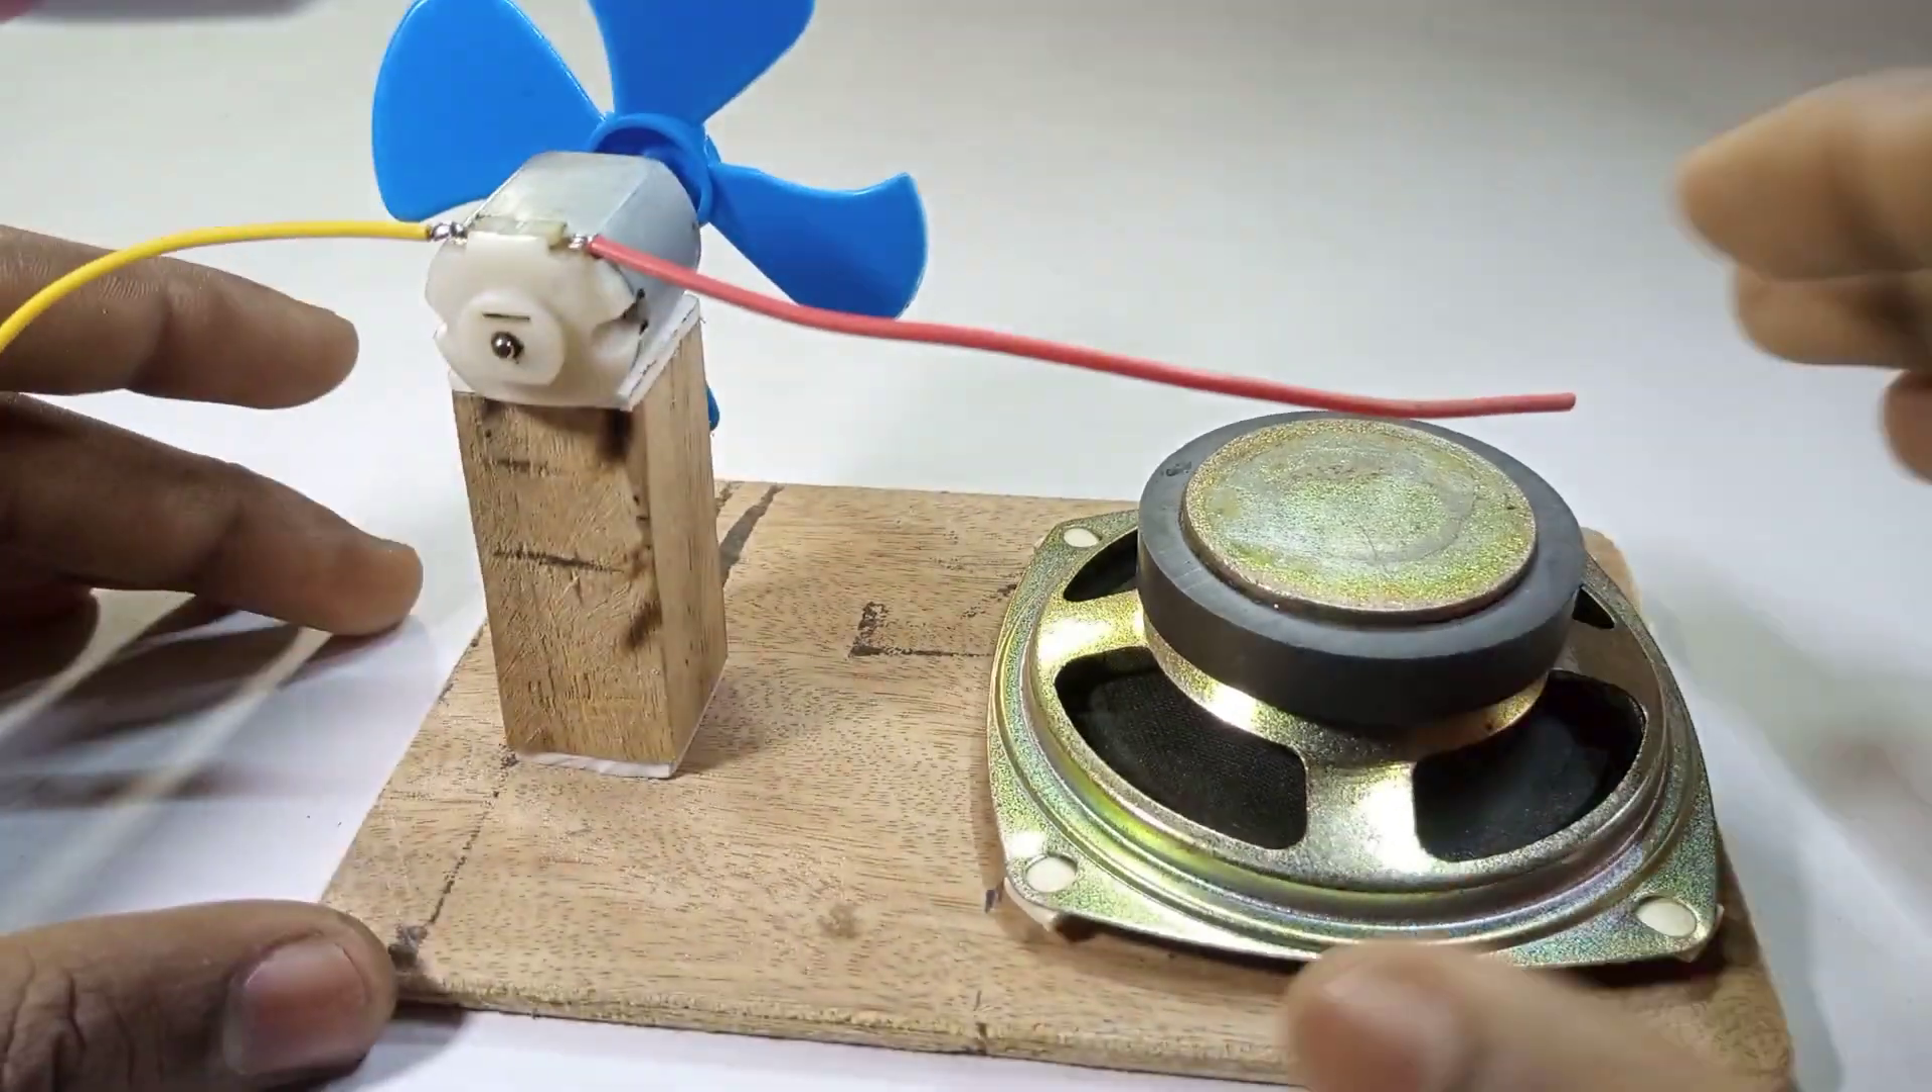तो यहाँ पर मैंने motor के दोनों जो point है उससे connection कर दिया है।